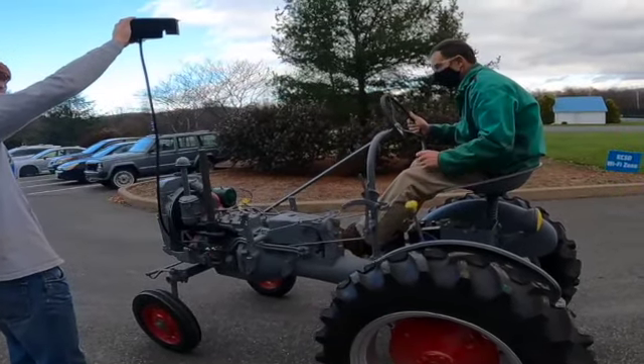You can also see our finished rims and new tires that were painted and mounted by our students.